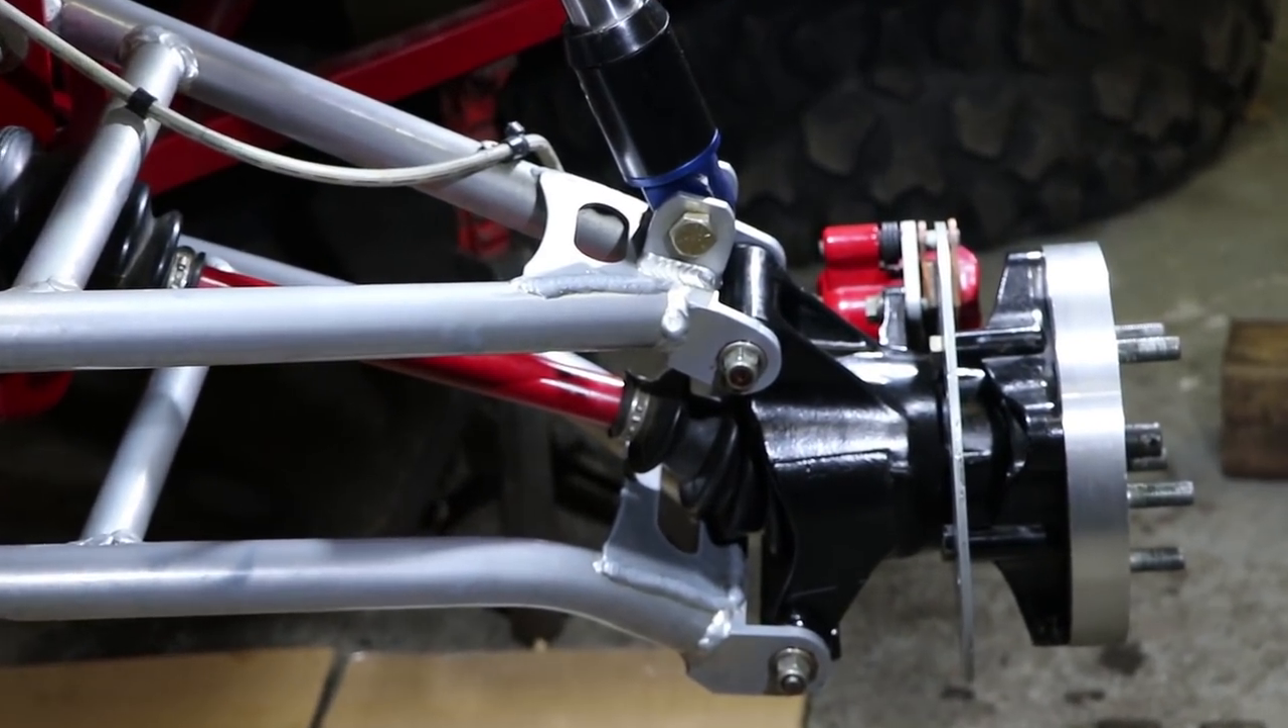Now just finished putting this uh a-arm back together got everything all cleaned up ready to go.